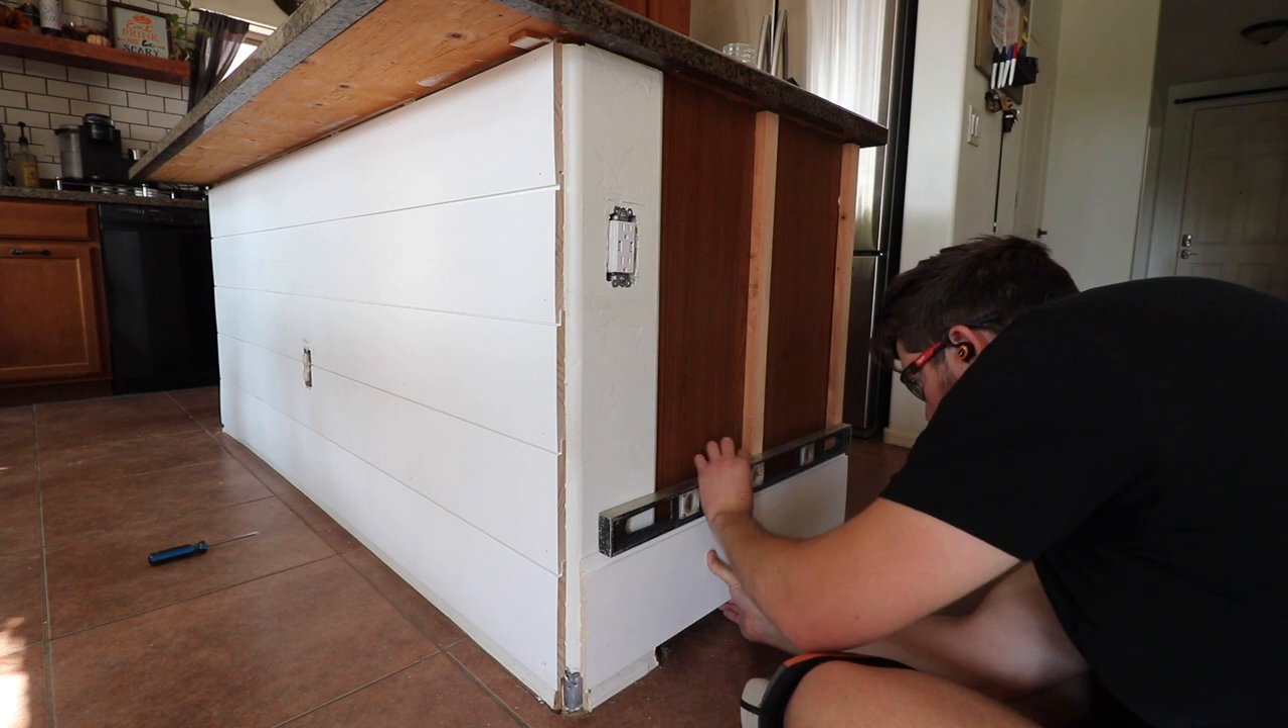Once the support studs were installed it's time to do the shiplap on this side.